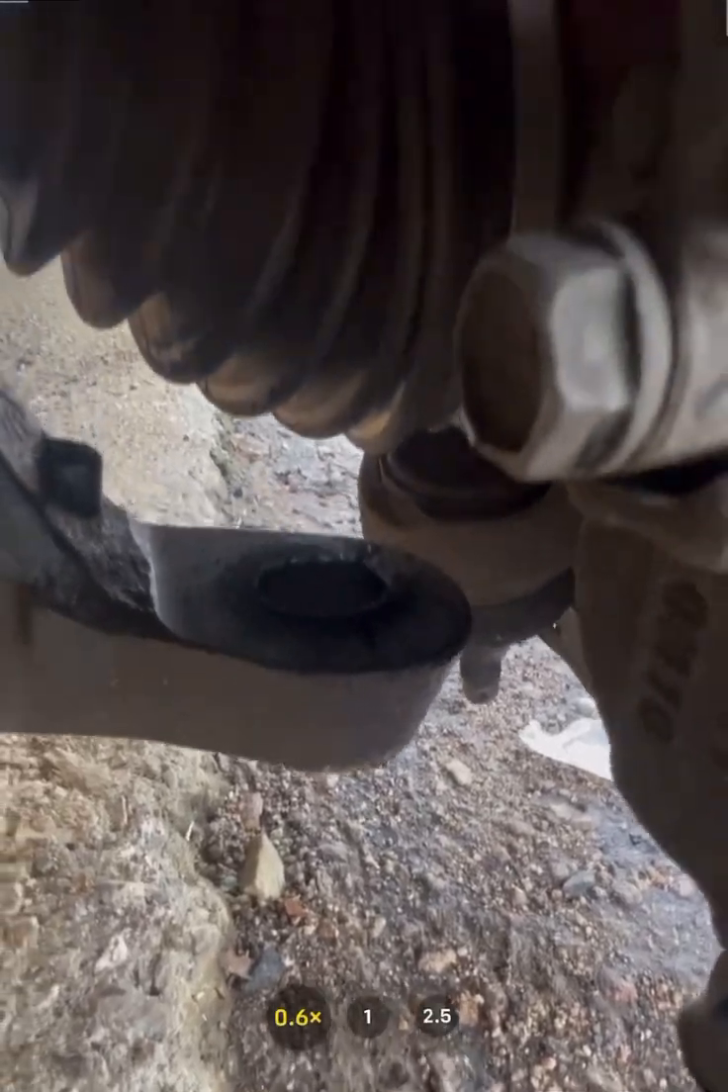You see how it's separated right there it's not supposed to be separated like that um that's the ball joint that's separated.